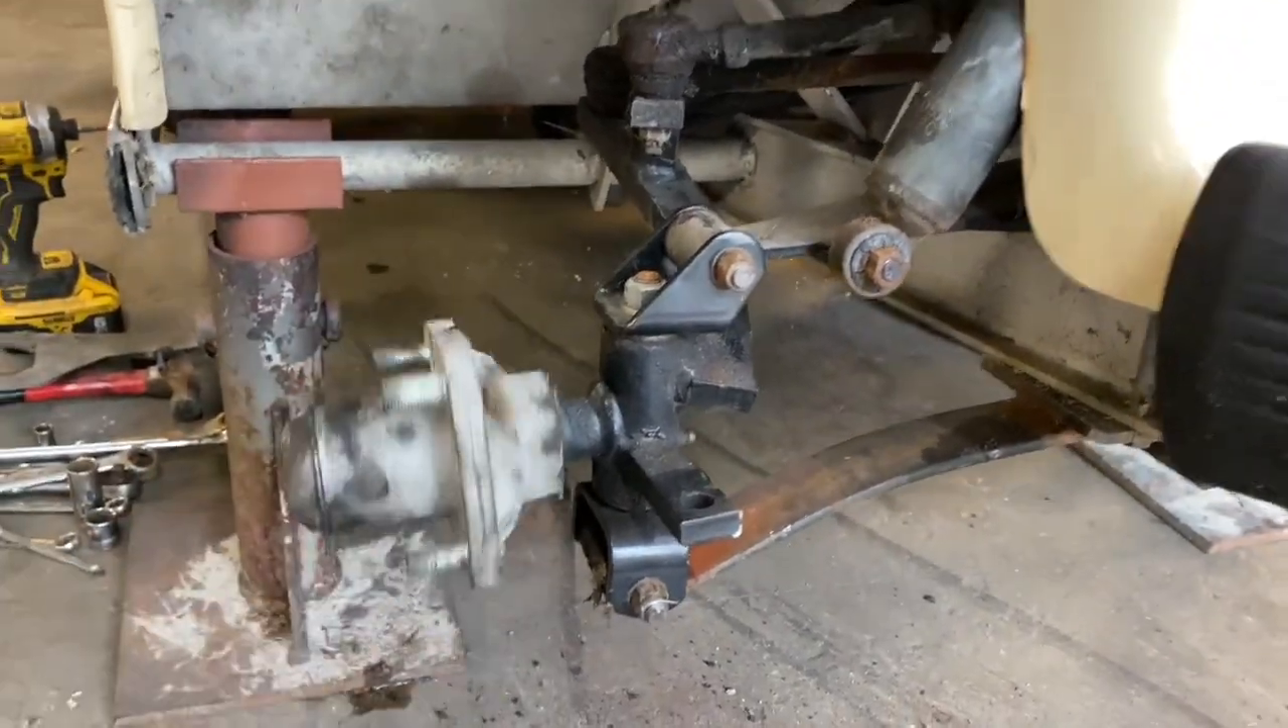We got our hub back on it's good to go it's nice and straight now.